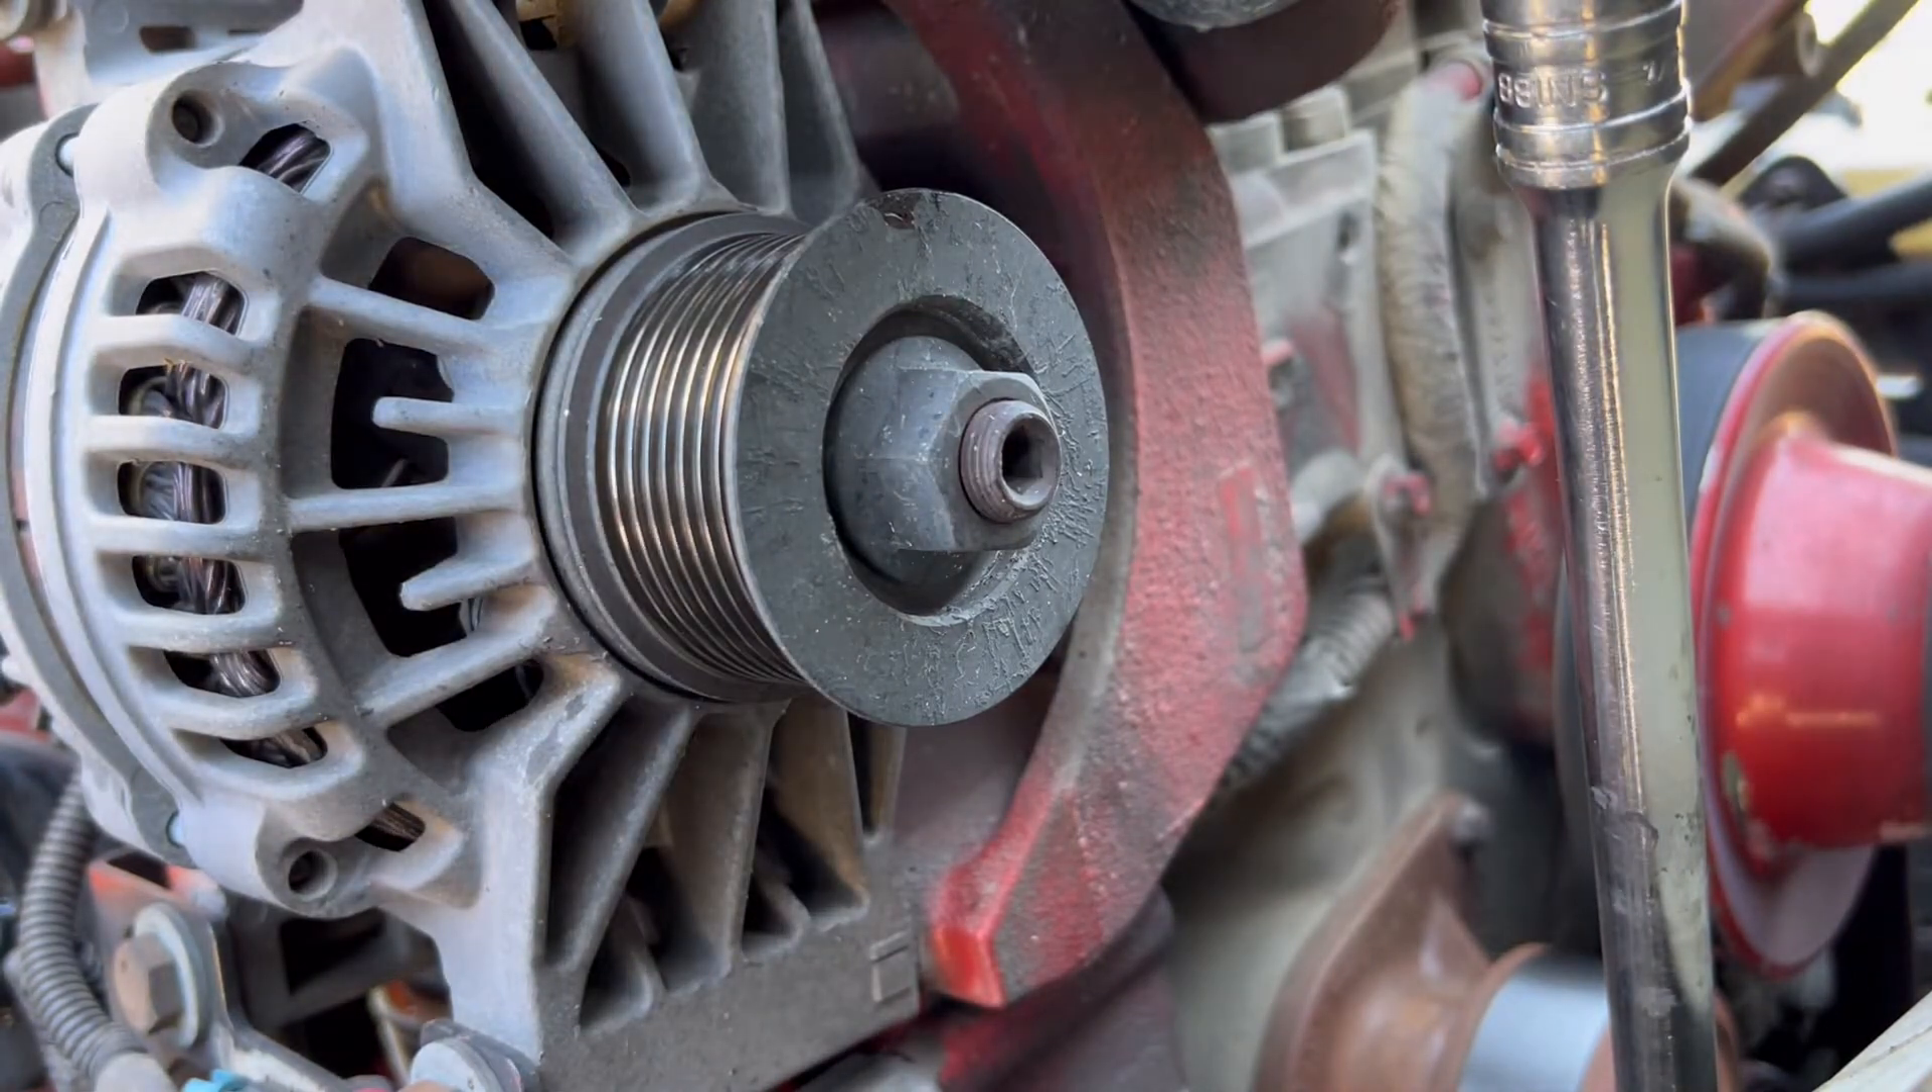Okay so we got the belt off.